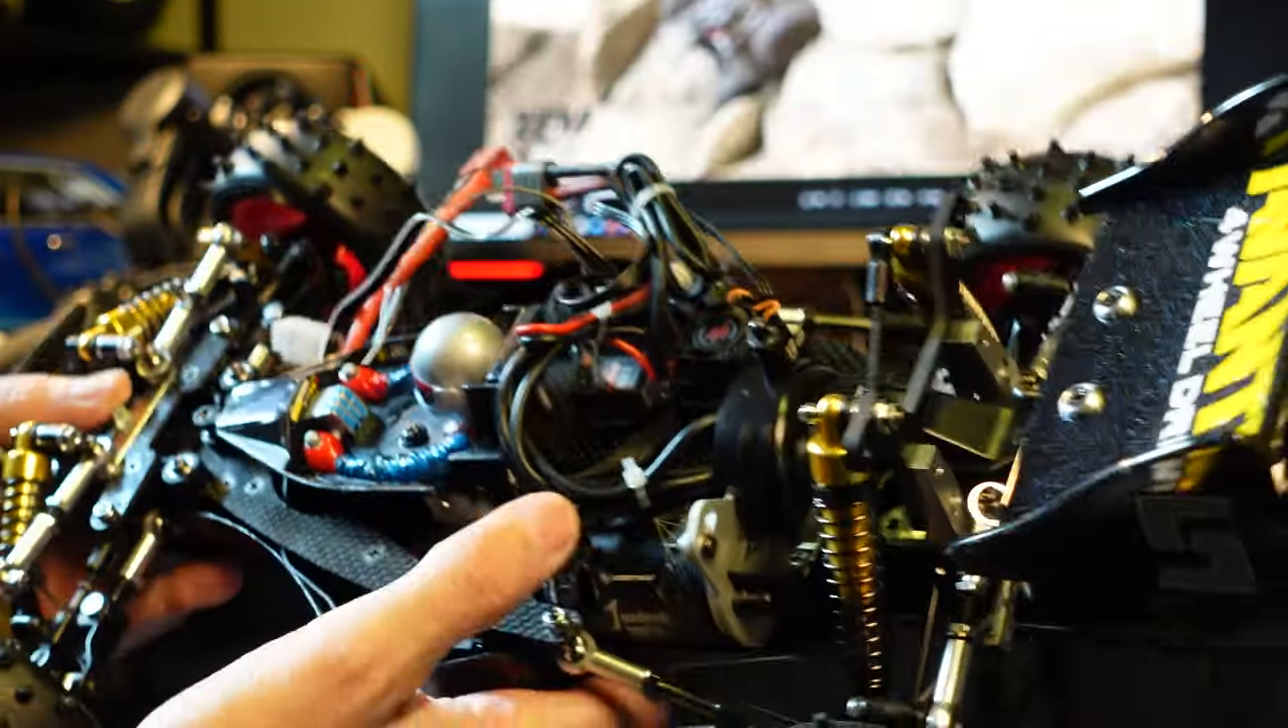So I haven't put the body on yet.